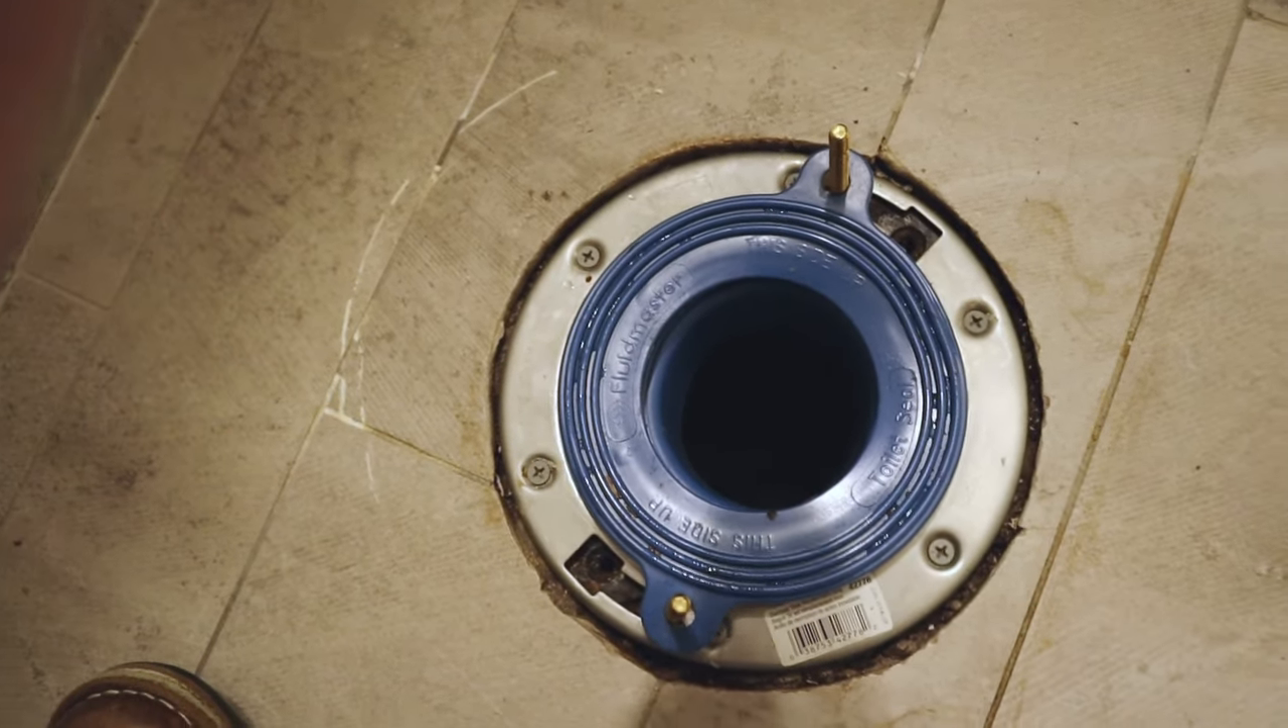All right so we've got our bolts in place and go ahead and drop our ring into our bolts and we've got these all set here.